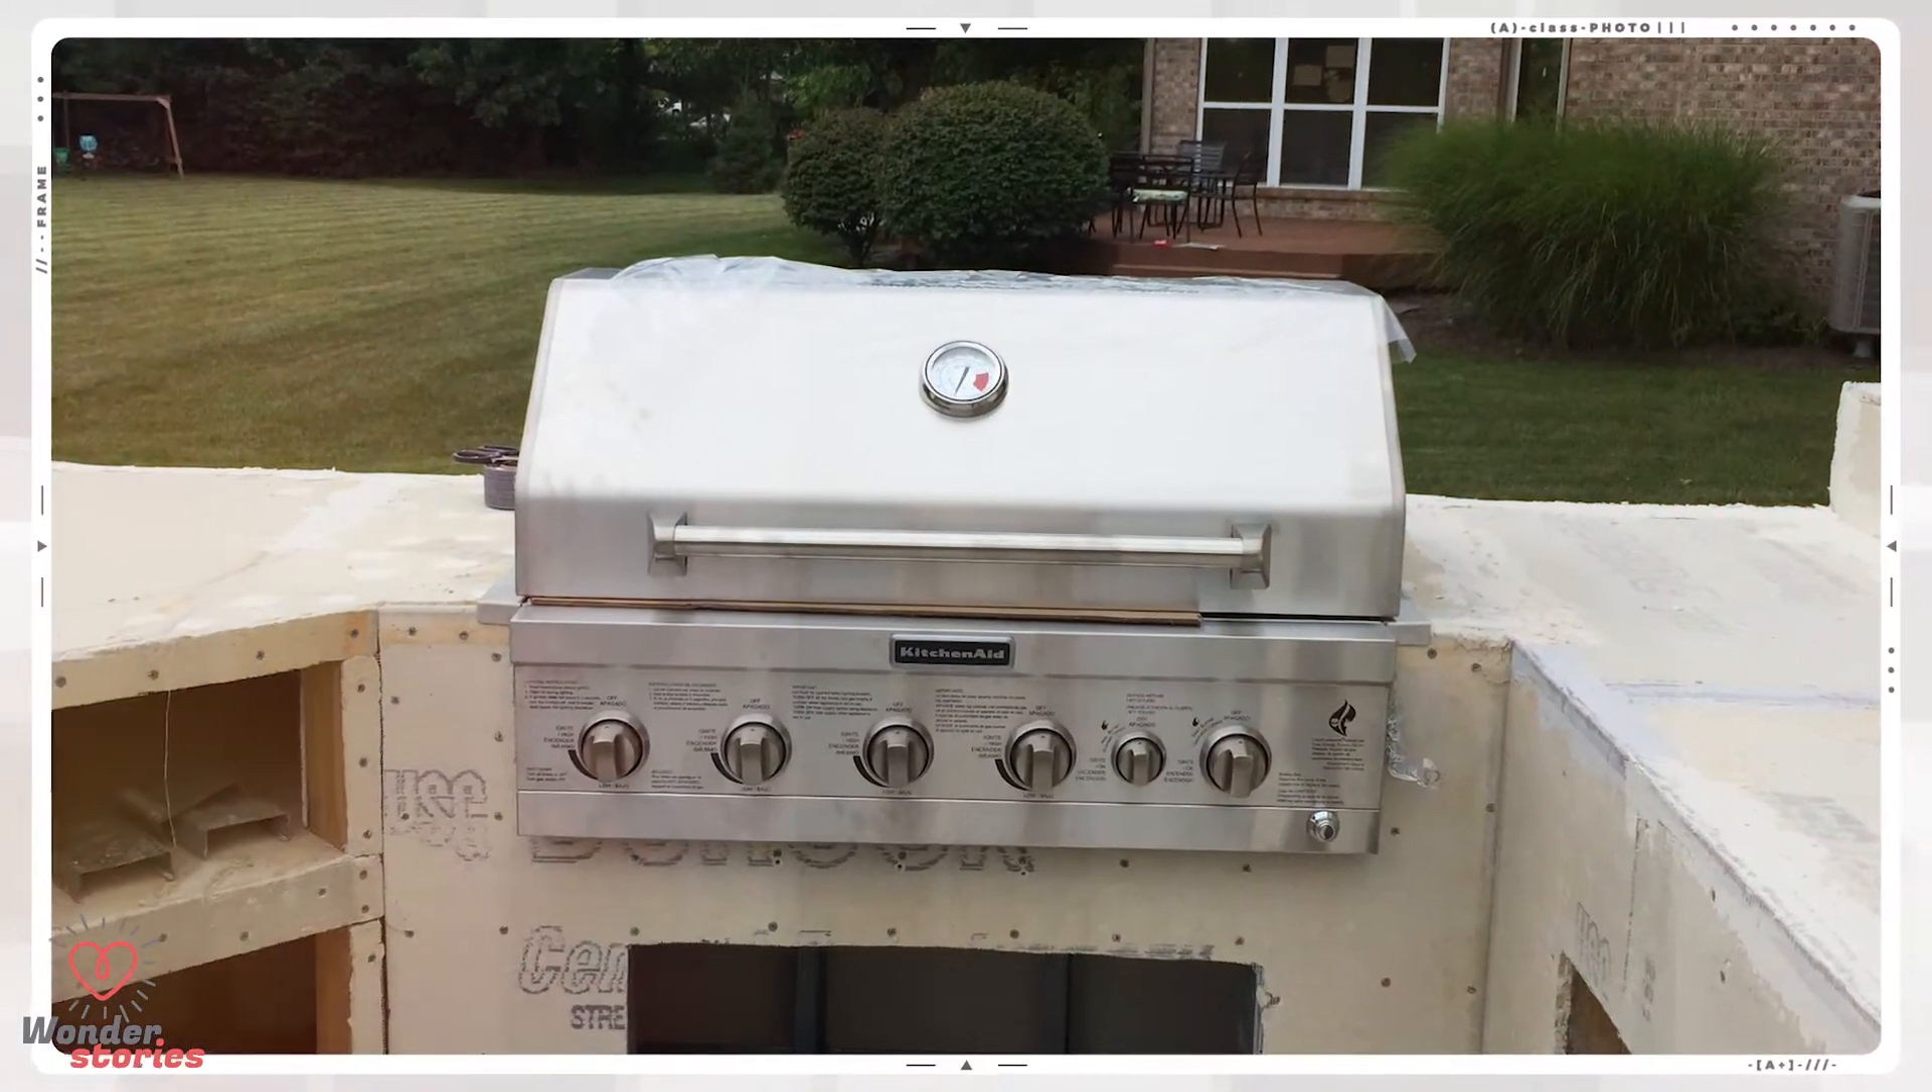His measurements were precise and the four burner grill fits like a glove.